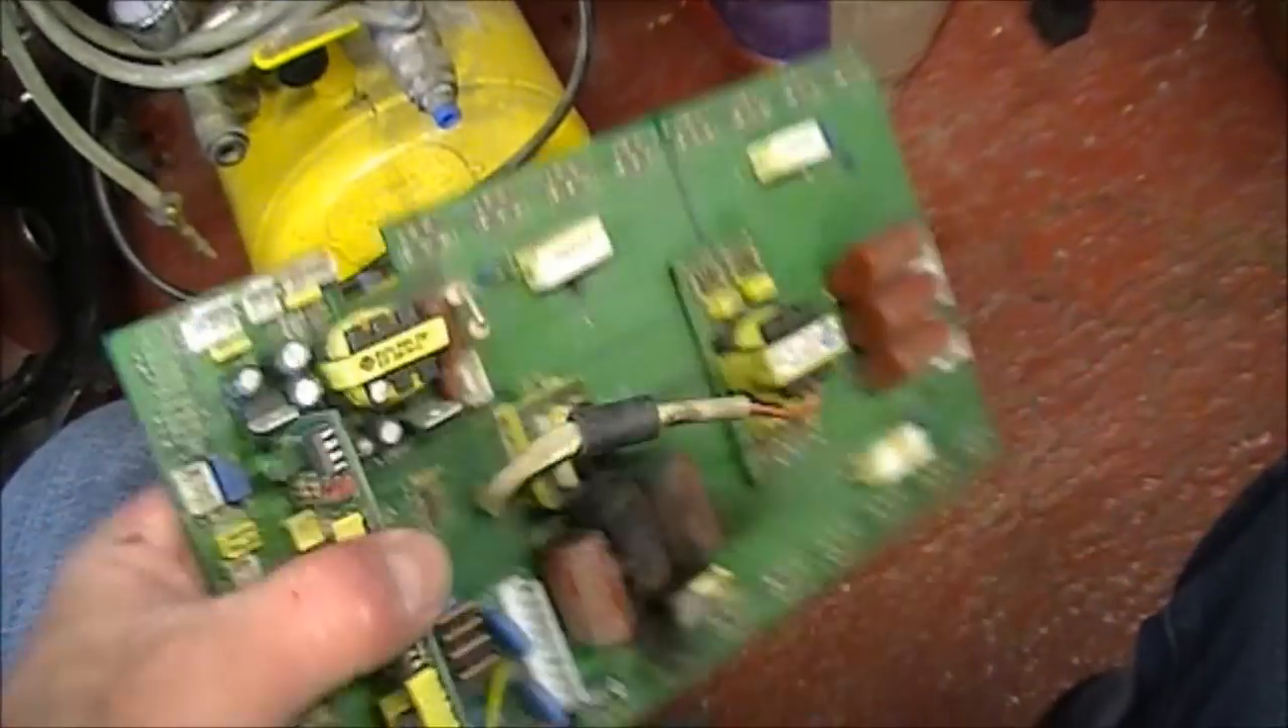Now folks you can see we have the board removed from the welder.